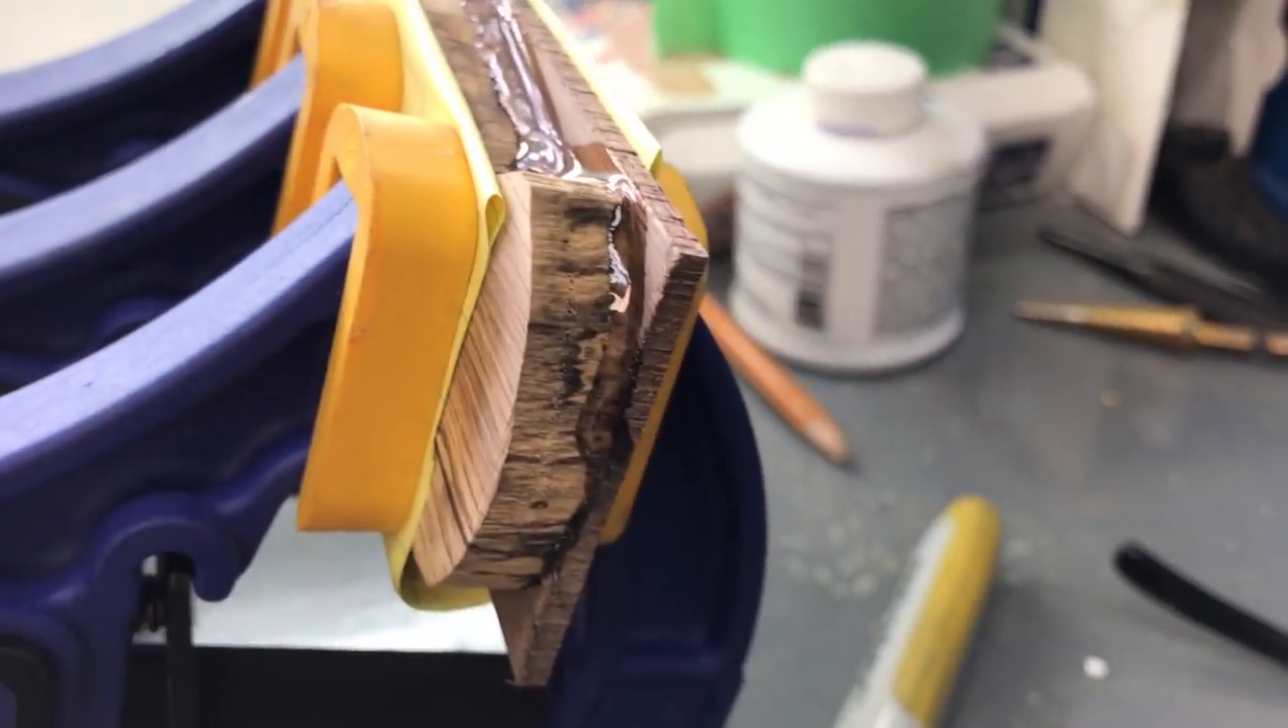But I do have the handles glued together. Right there.